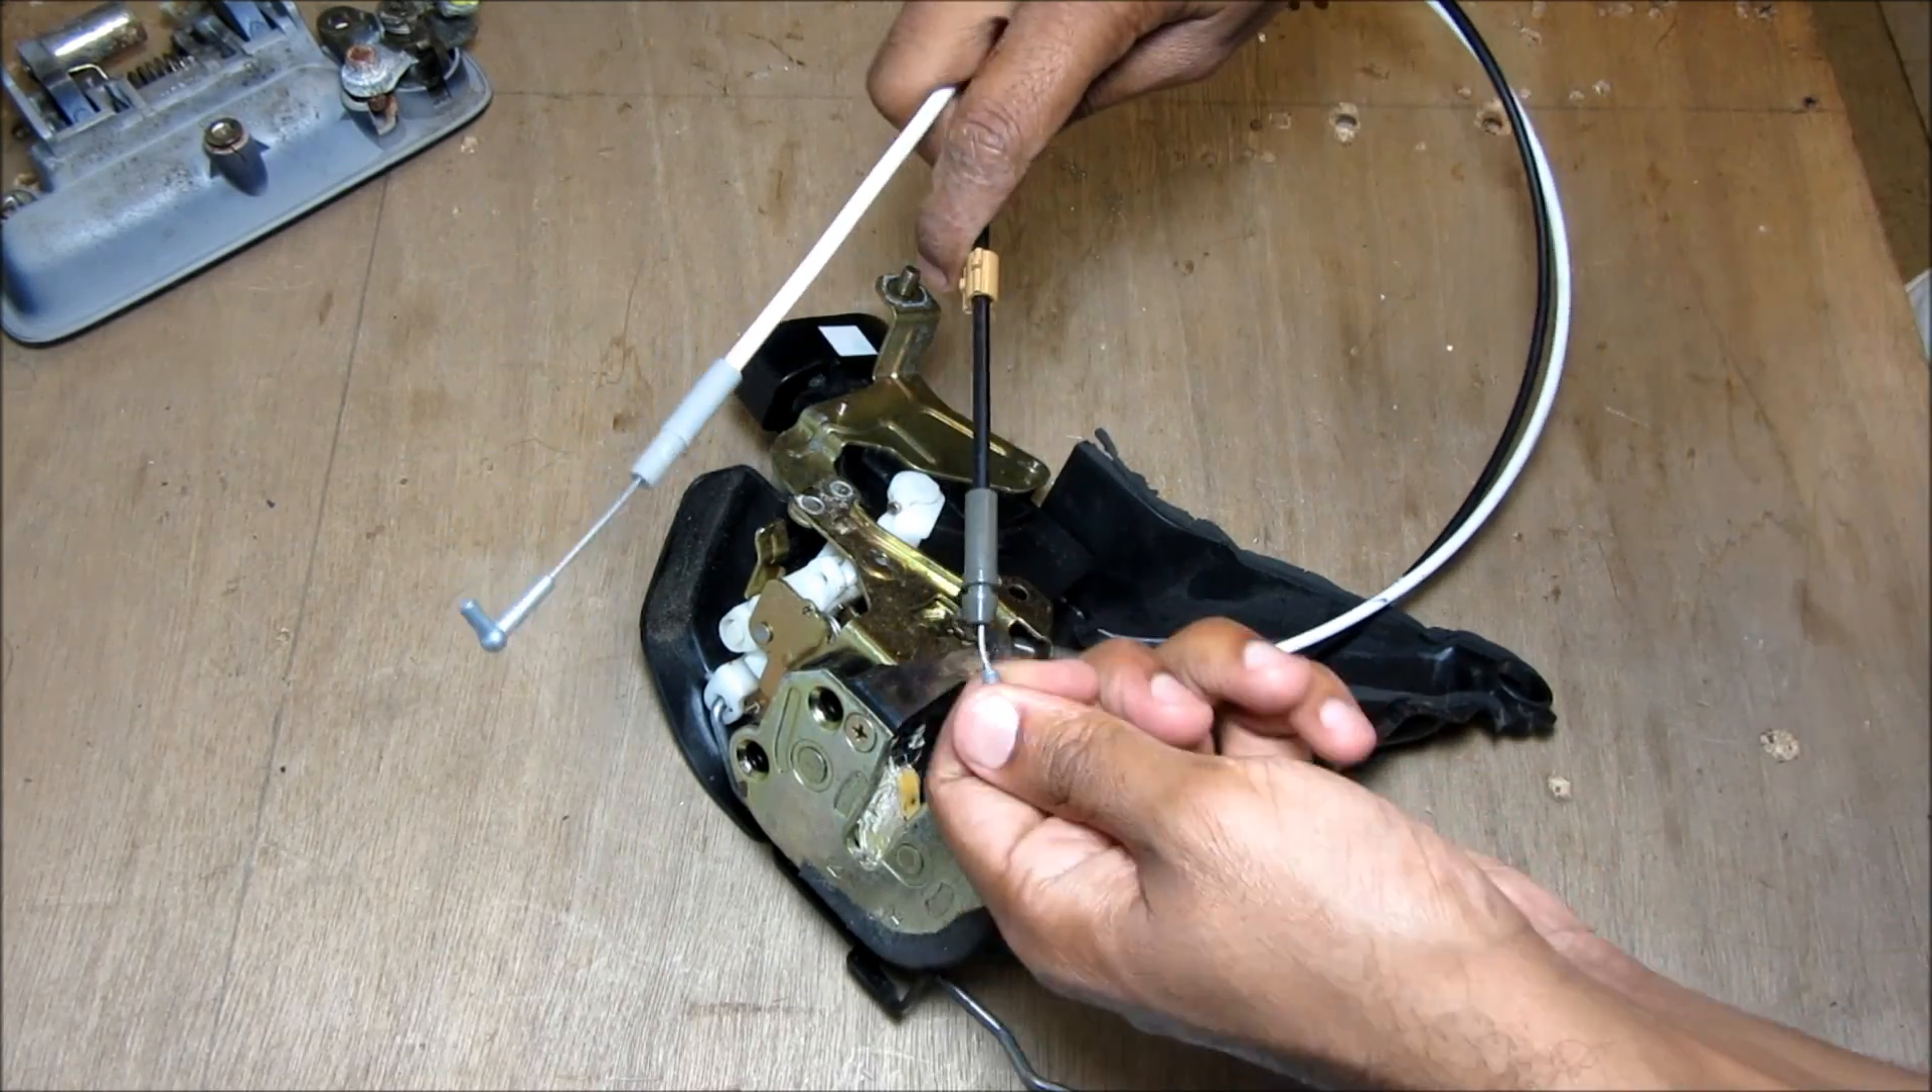So here we've got the door lock and latch assembly out of the car.